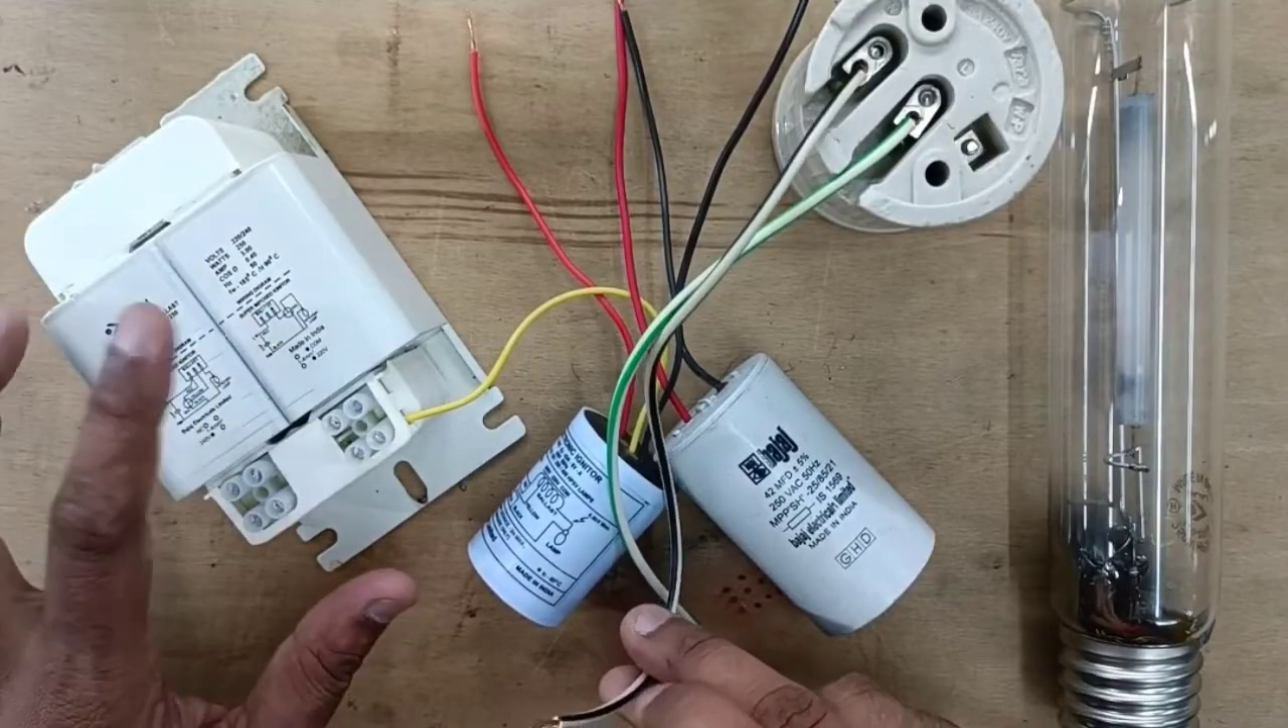देखिए हमारे यहां पे holder में दो वायर लग चुका है।